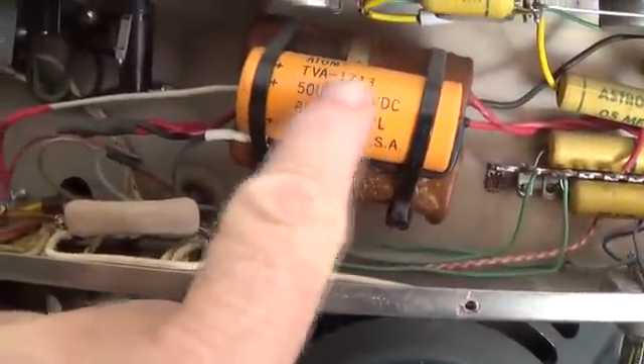You can see it looks like a new filter capacitor has been added in.